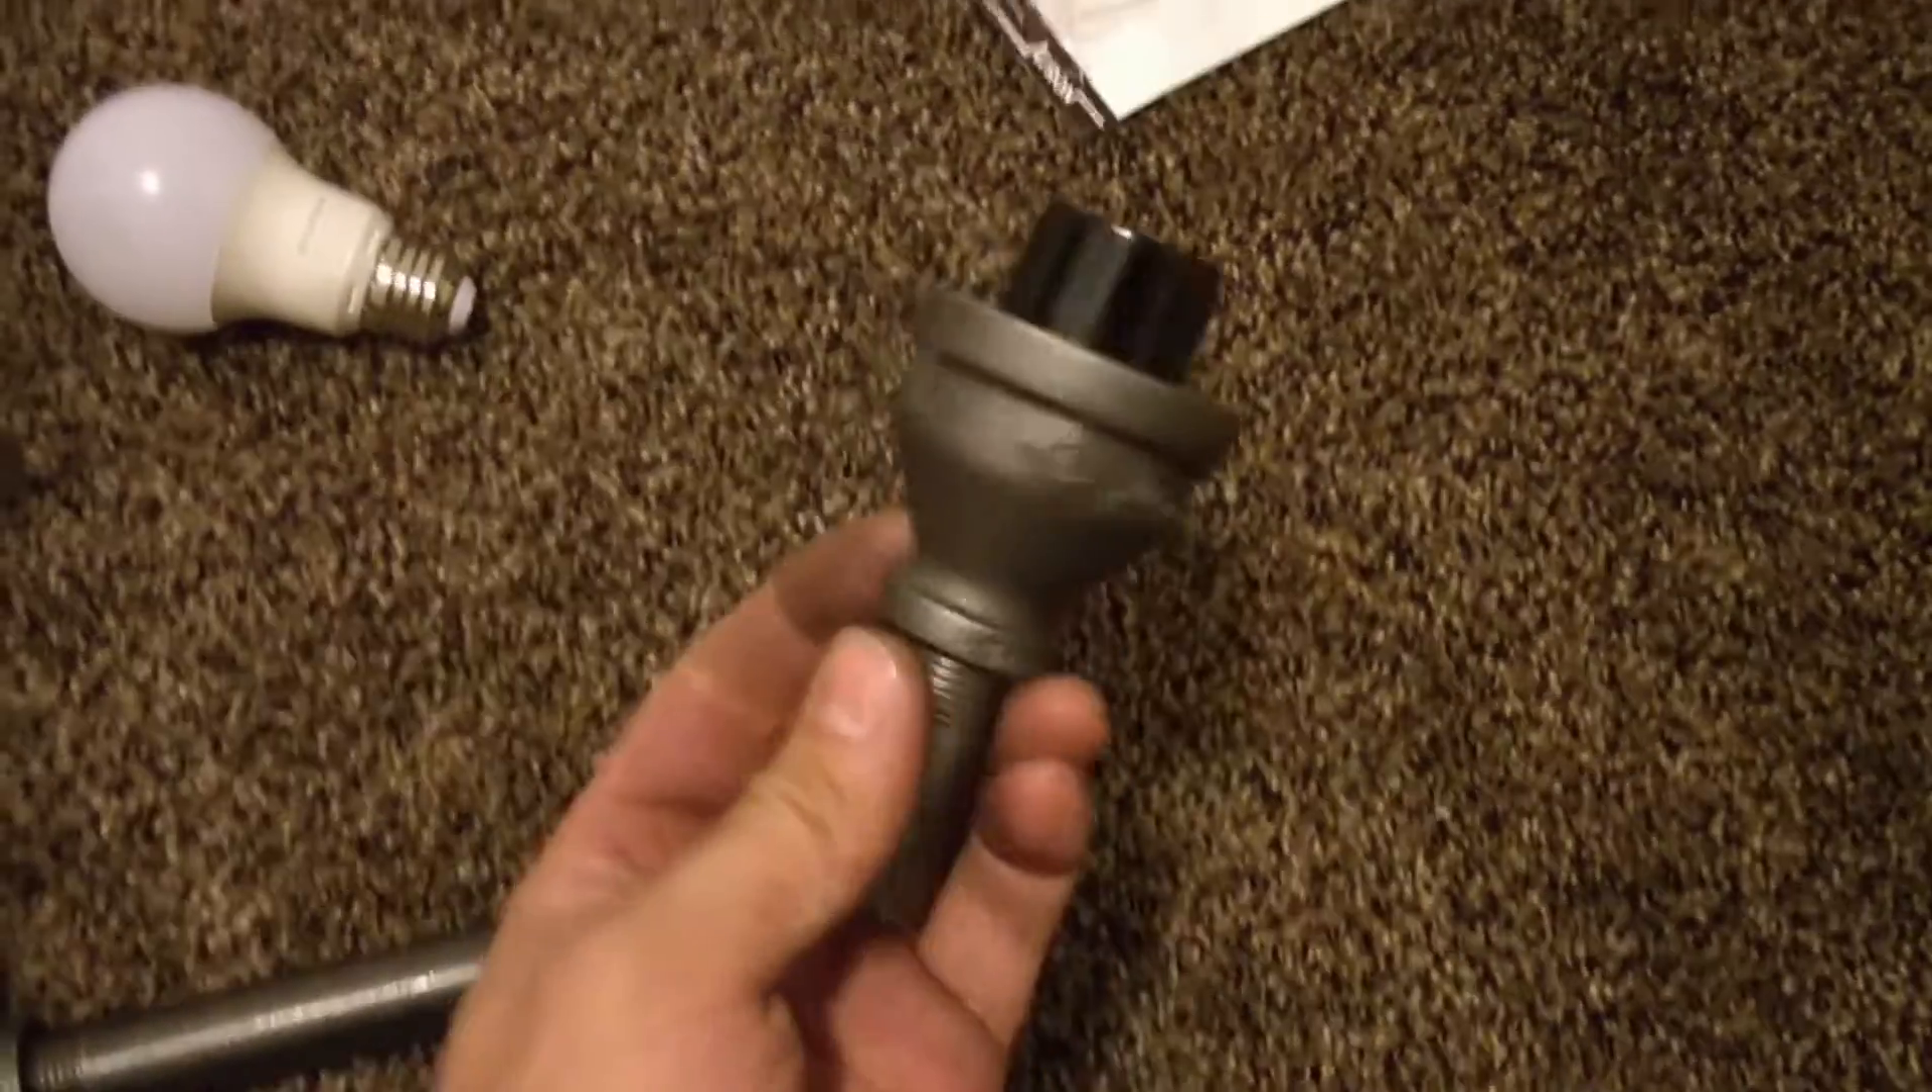You do get some socket protruding obviously.